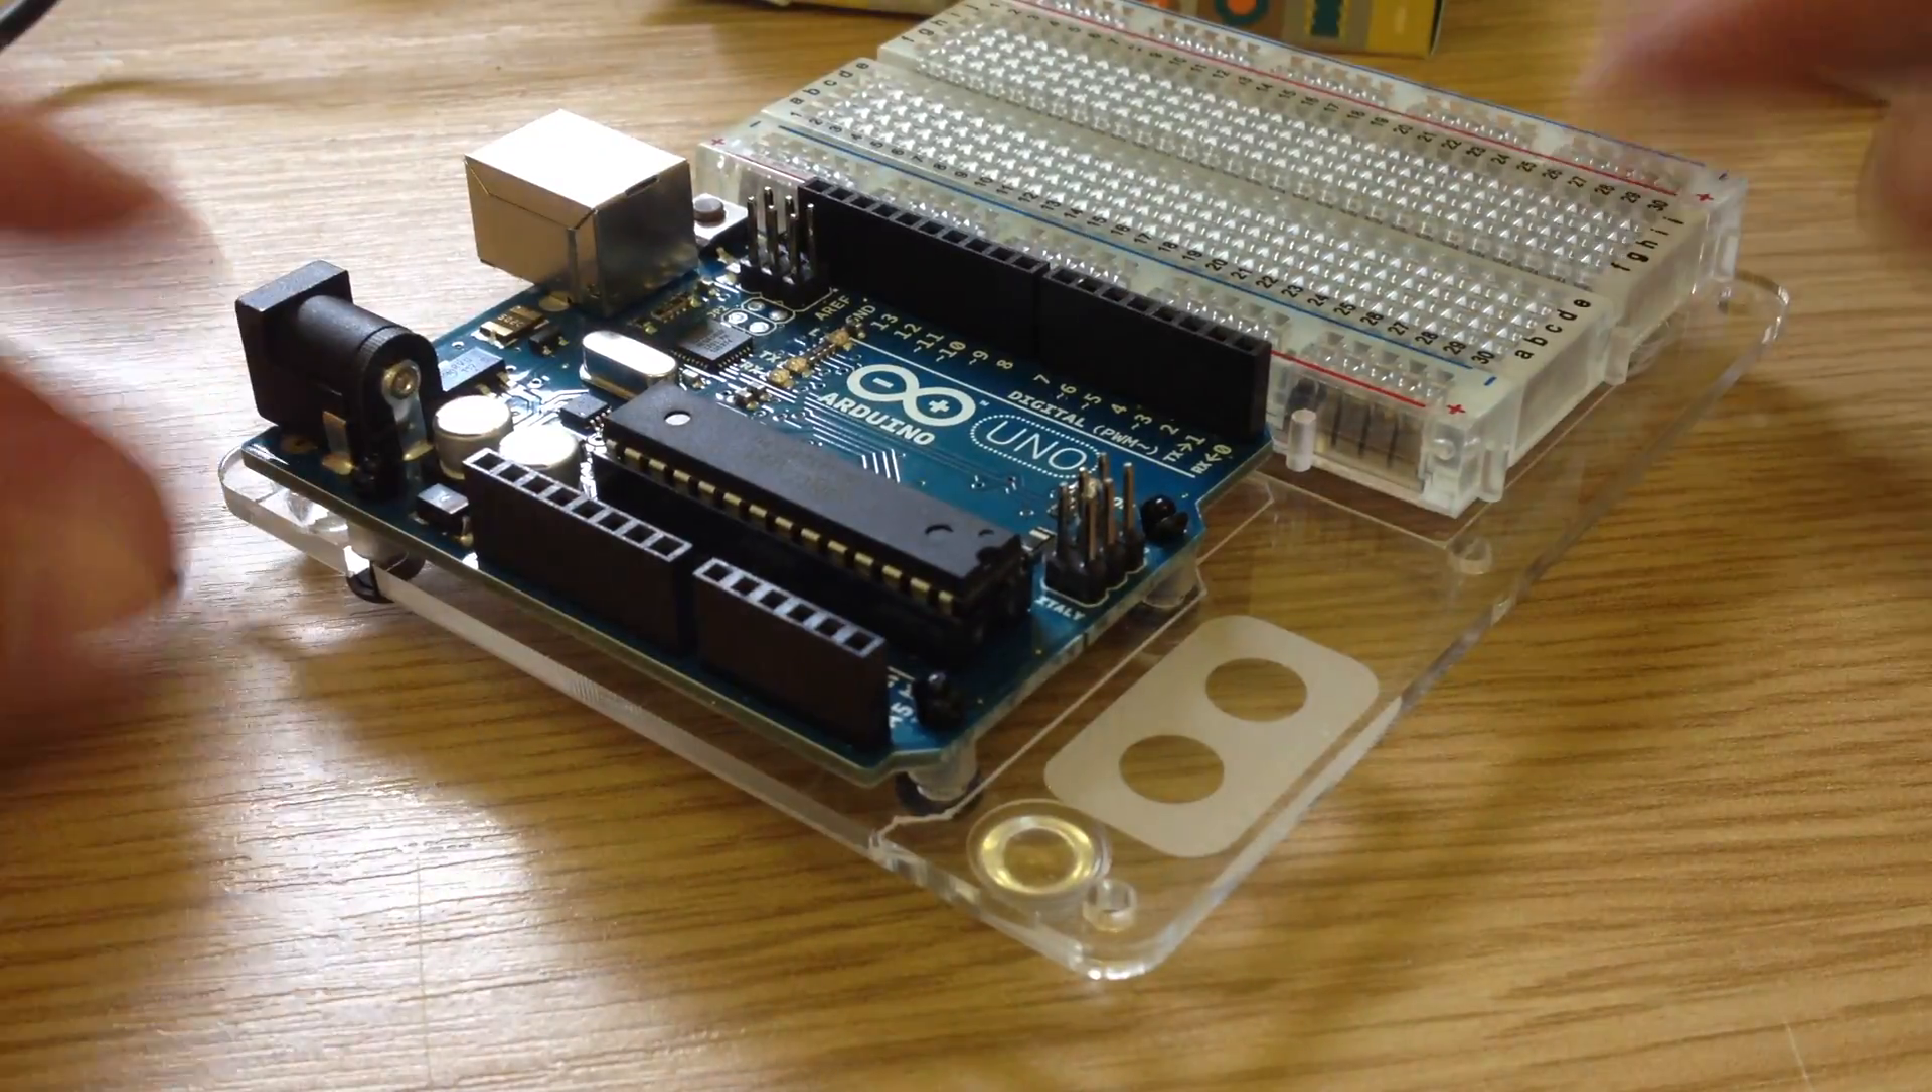There's my assembled unit now. There. So that's the Arduino. The breadboard. And the base plate. All solid.